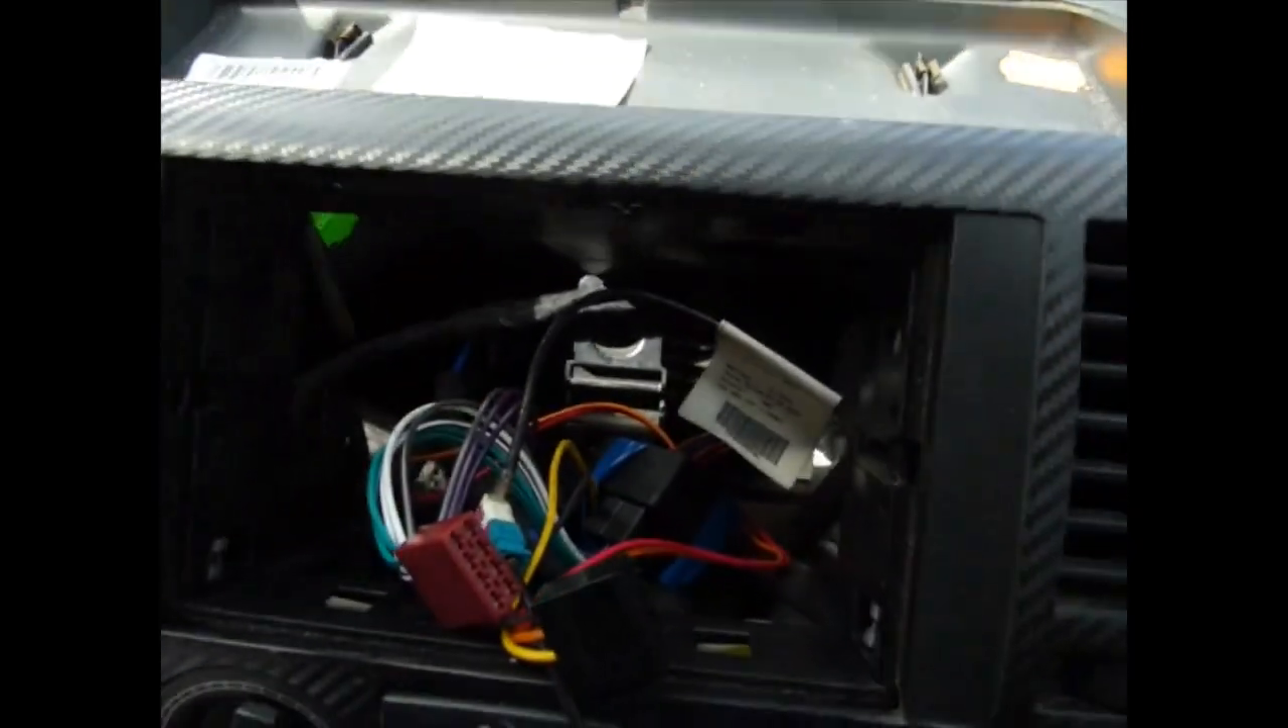Okay so I've removed the radio the whatever it's called casing.